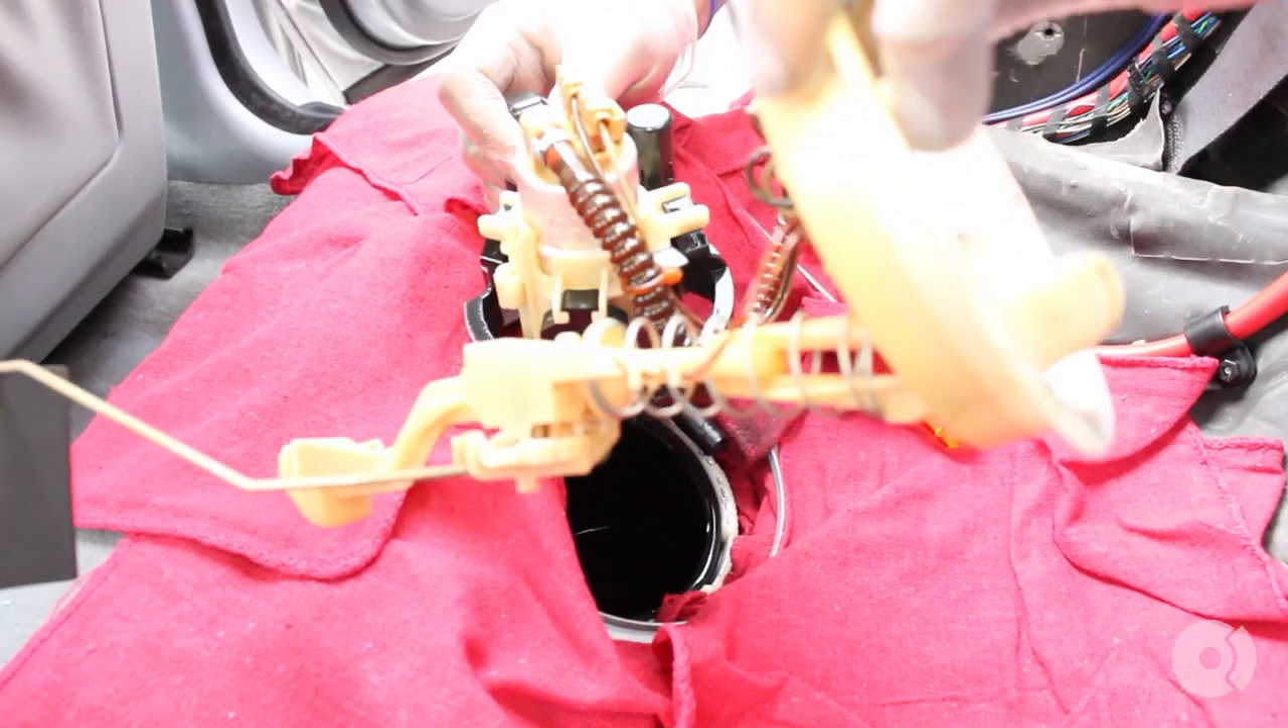All right, so here's the whole fuel pump out of the car.